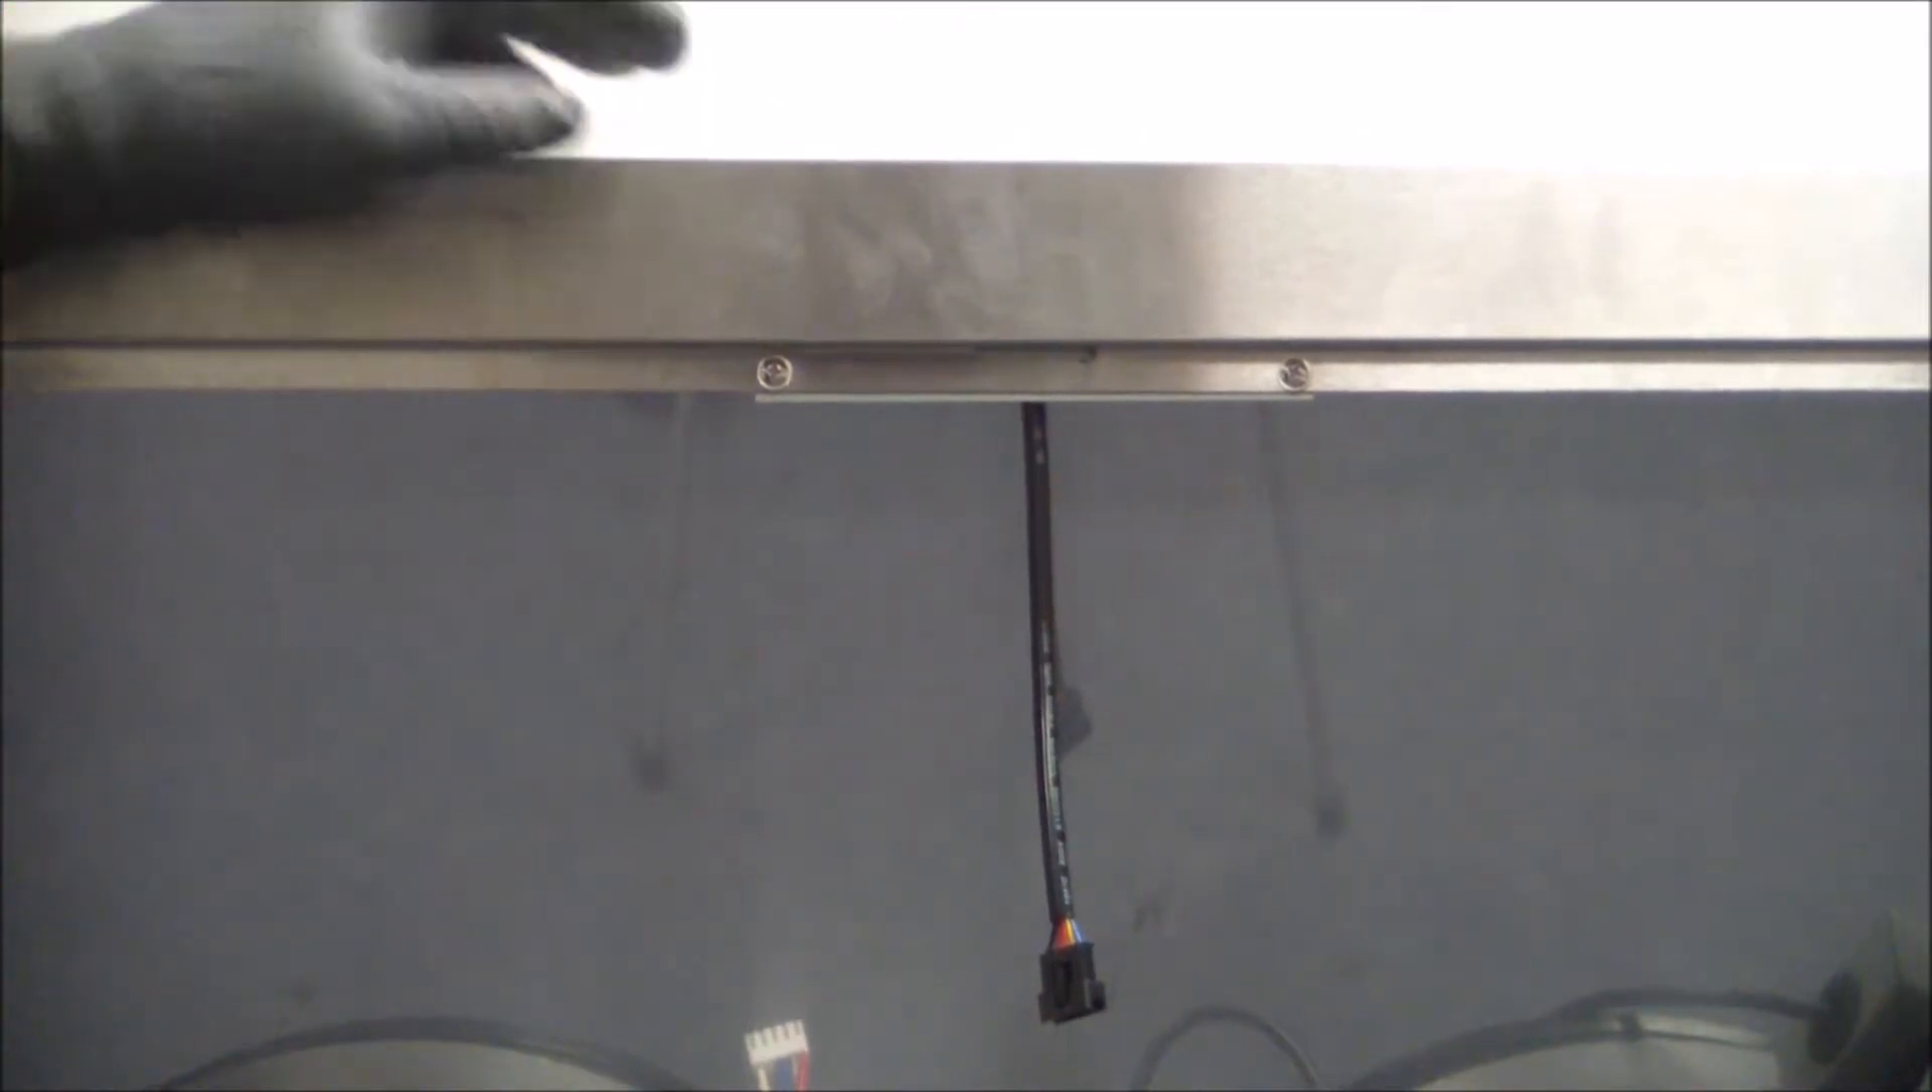Now the bracket is being held in place by these two screws here, one and two.